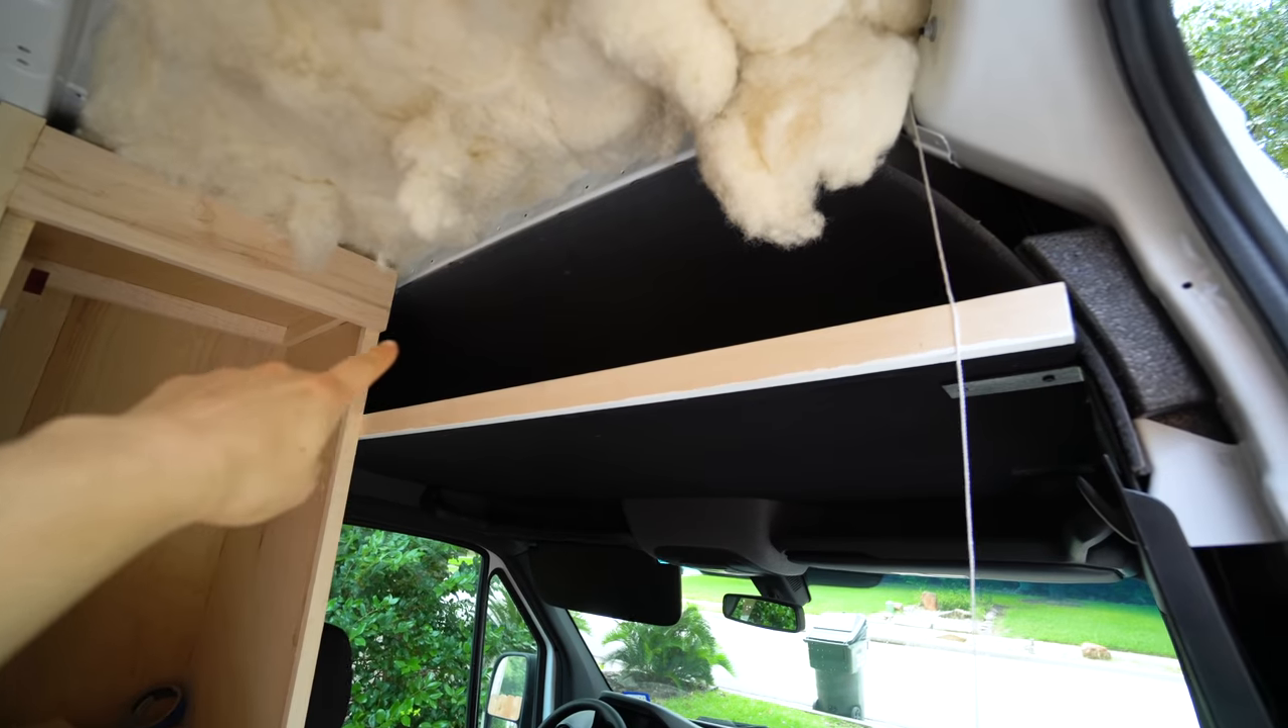We got the headliner shelf all in.